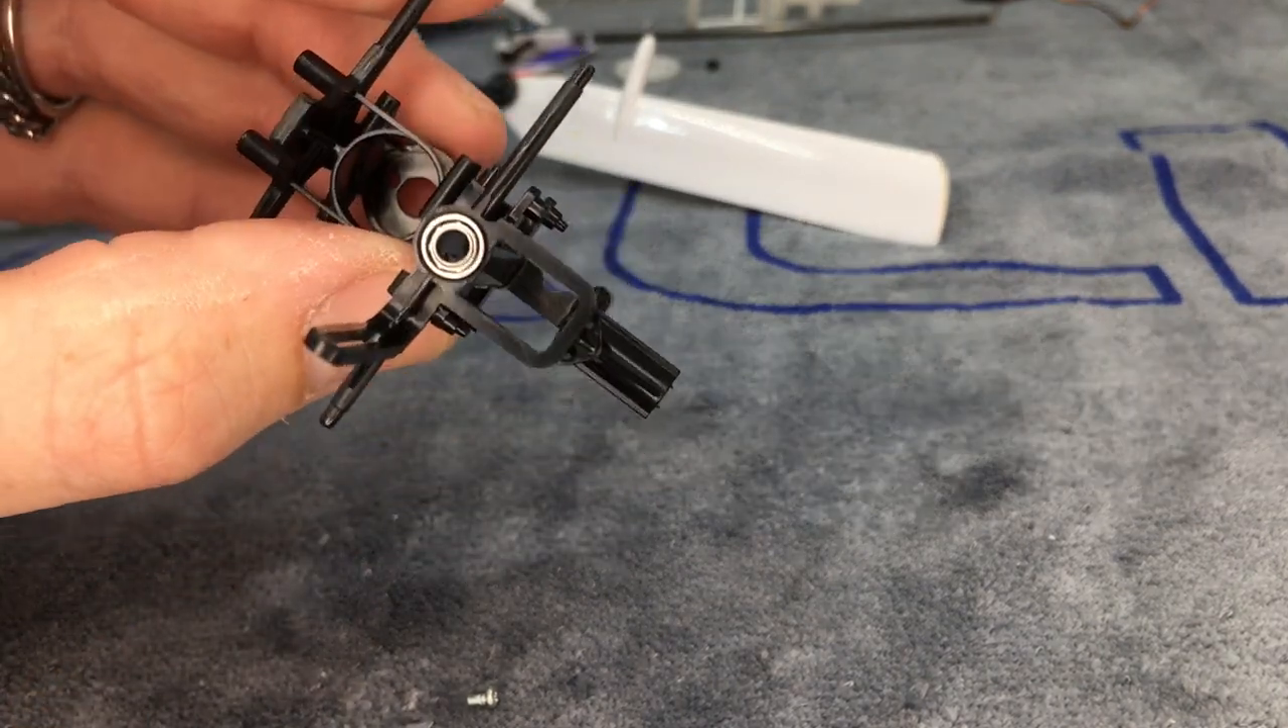Now we have our bearings installed.